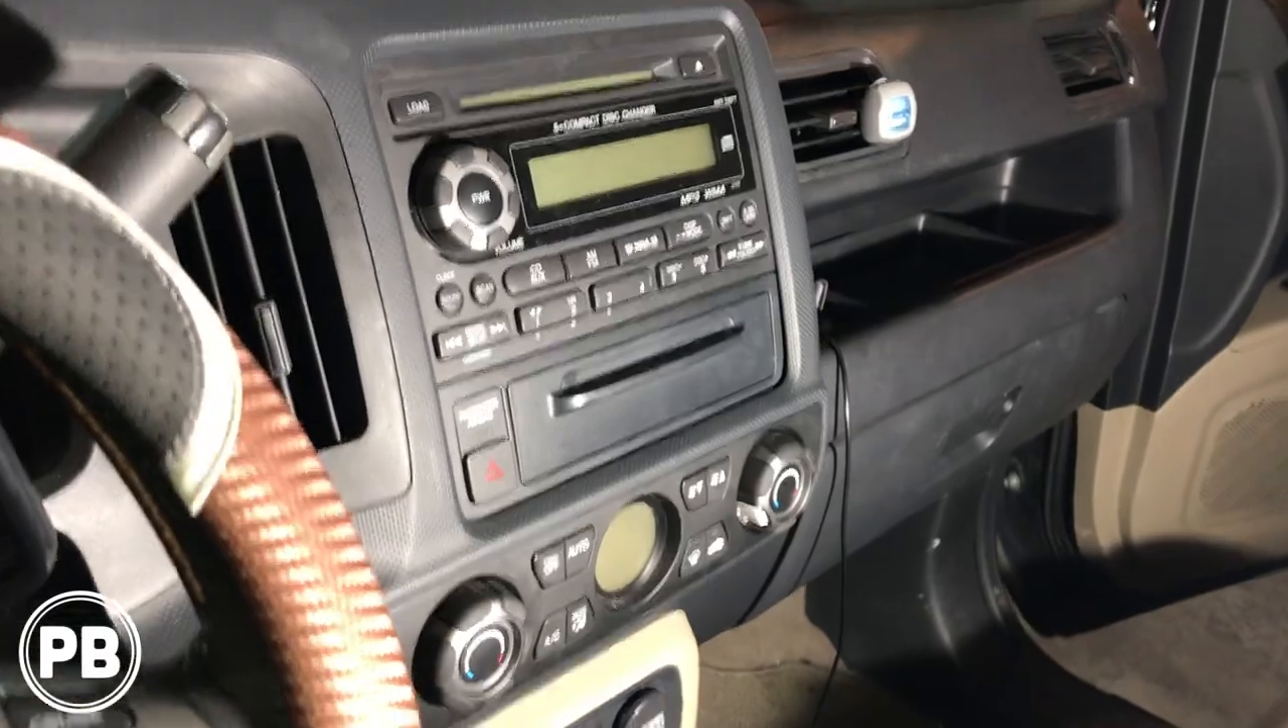Okay radios all reassembled good to go.